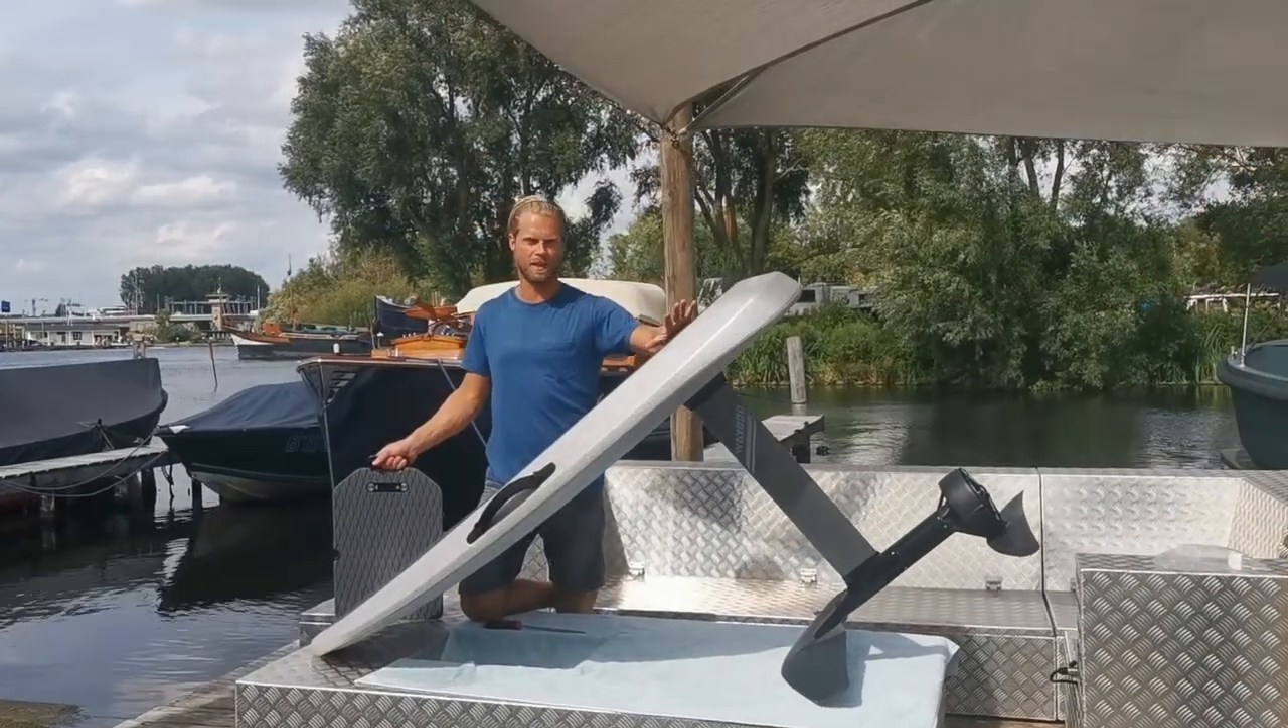All right so the board is all assembled.